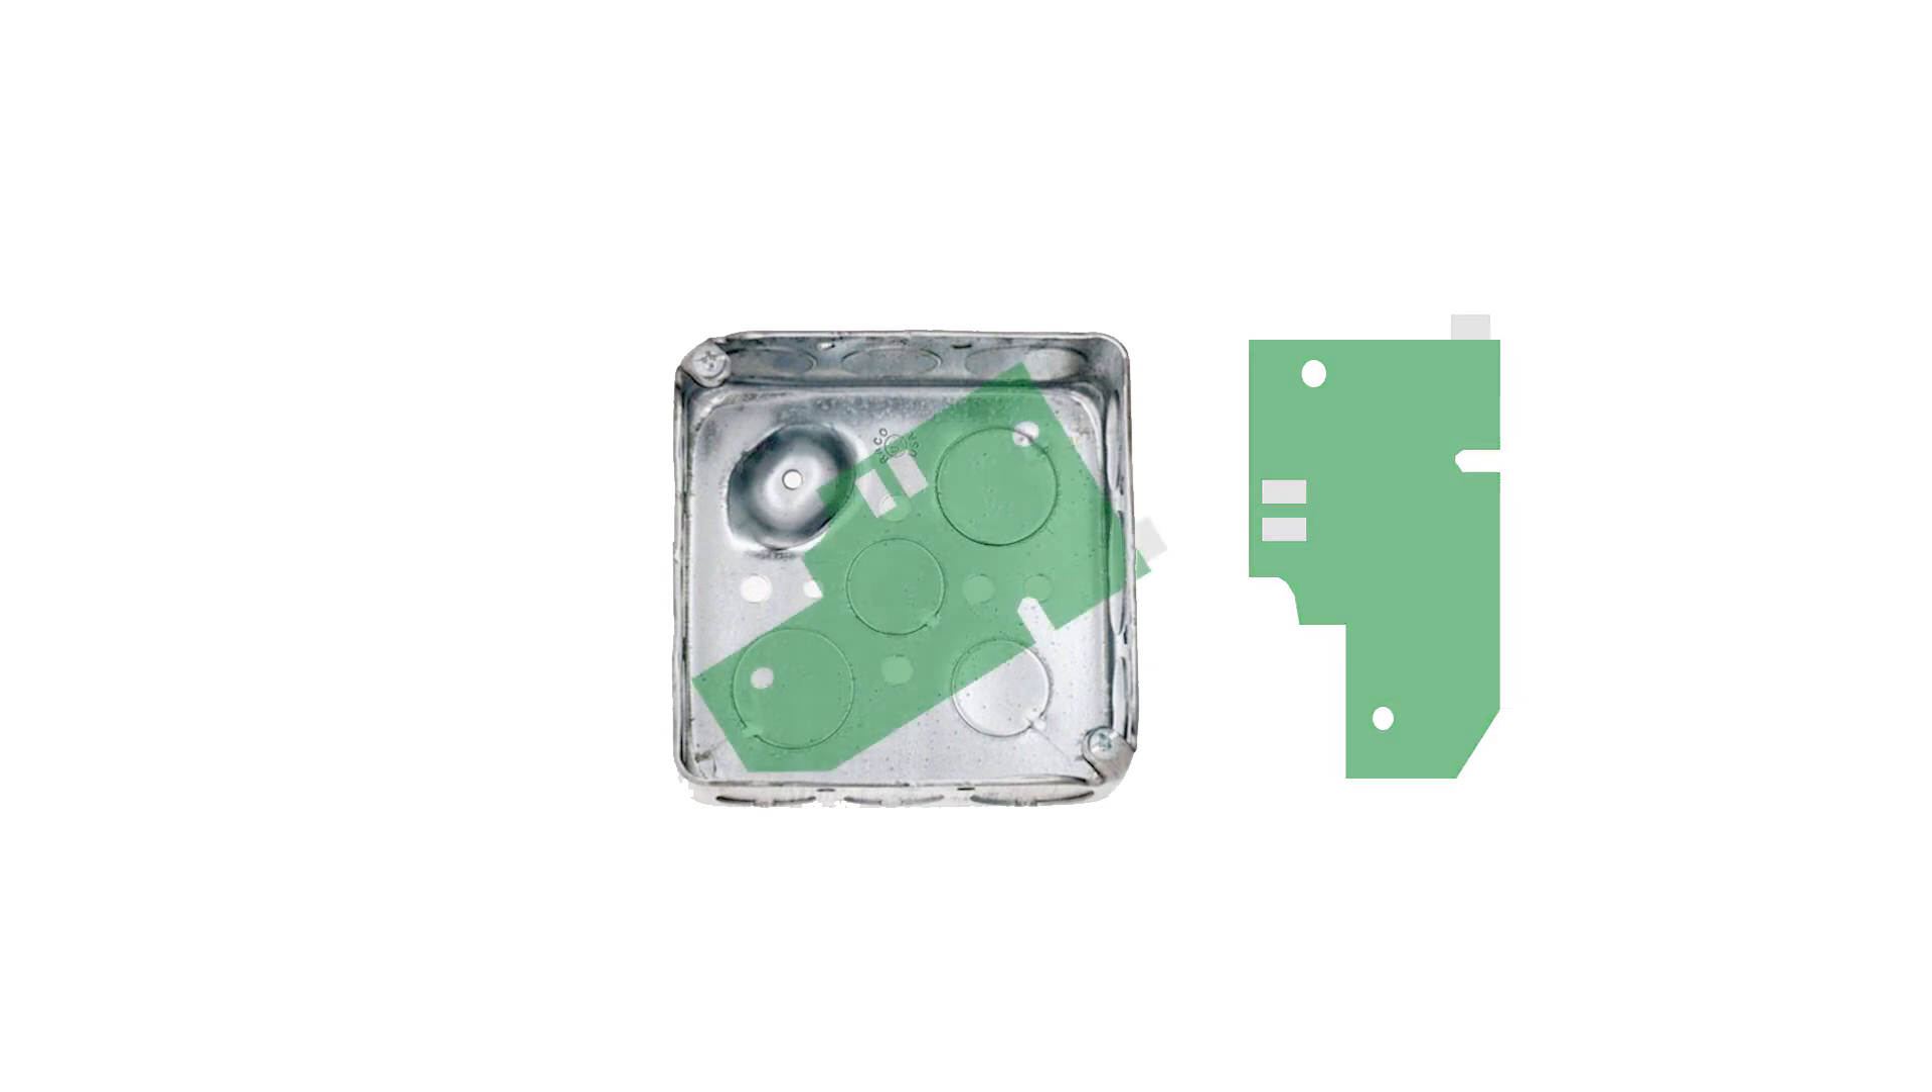So if you put the circuit board next to the metal box you'll notice it's just a little too long to fit but it almost fits if you put it in diagonally.